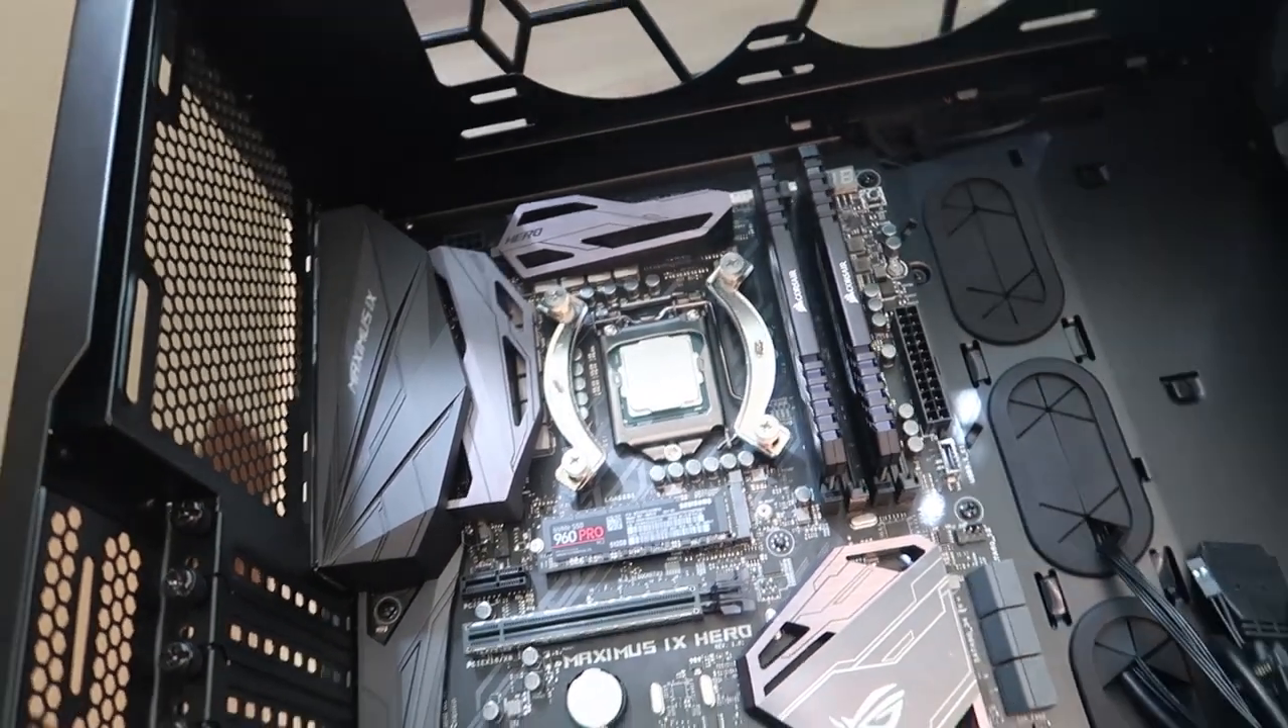So I just mounted the brackets as you can see right there.